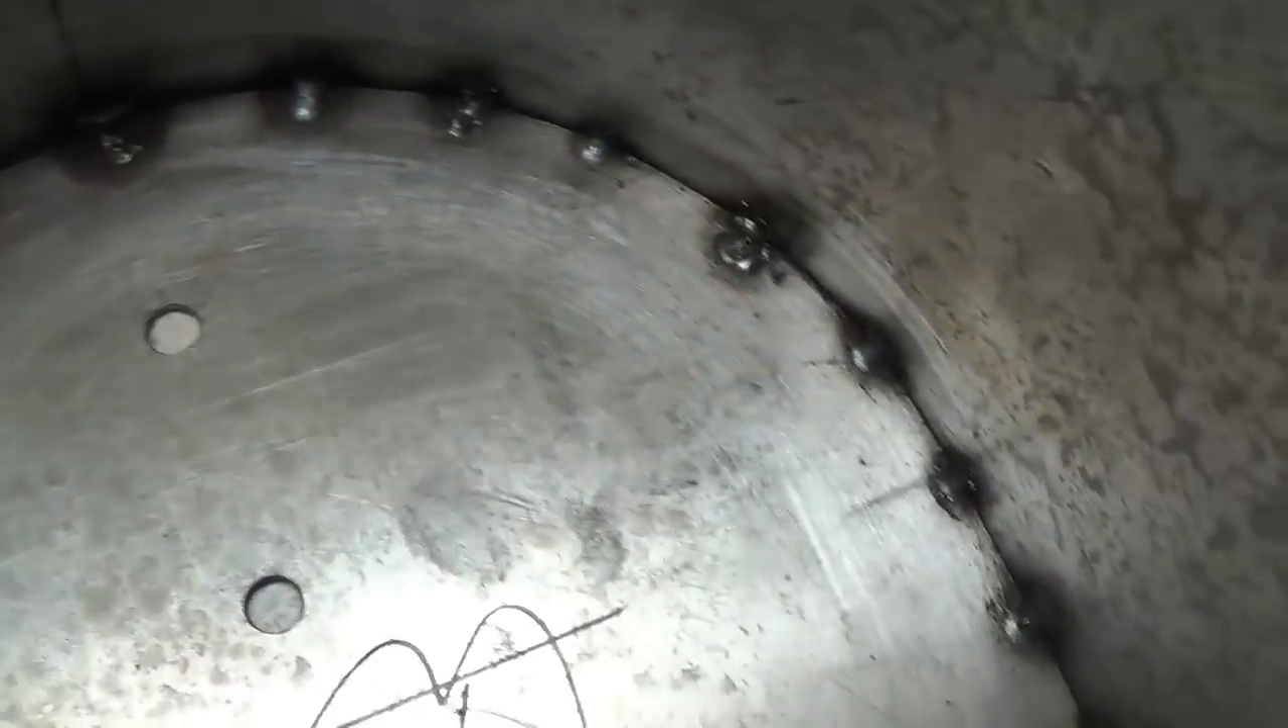The front panel is now securely tack welded to the curved side.